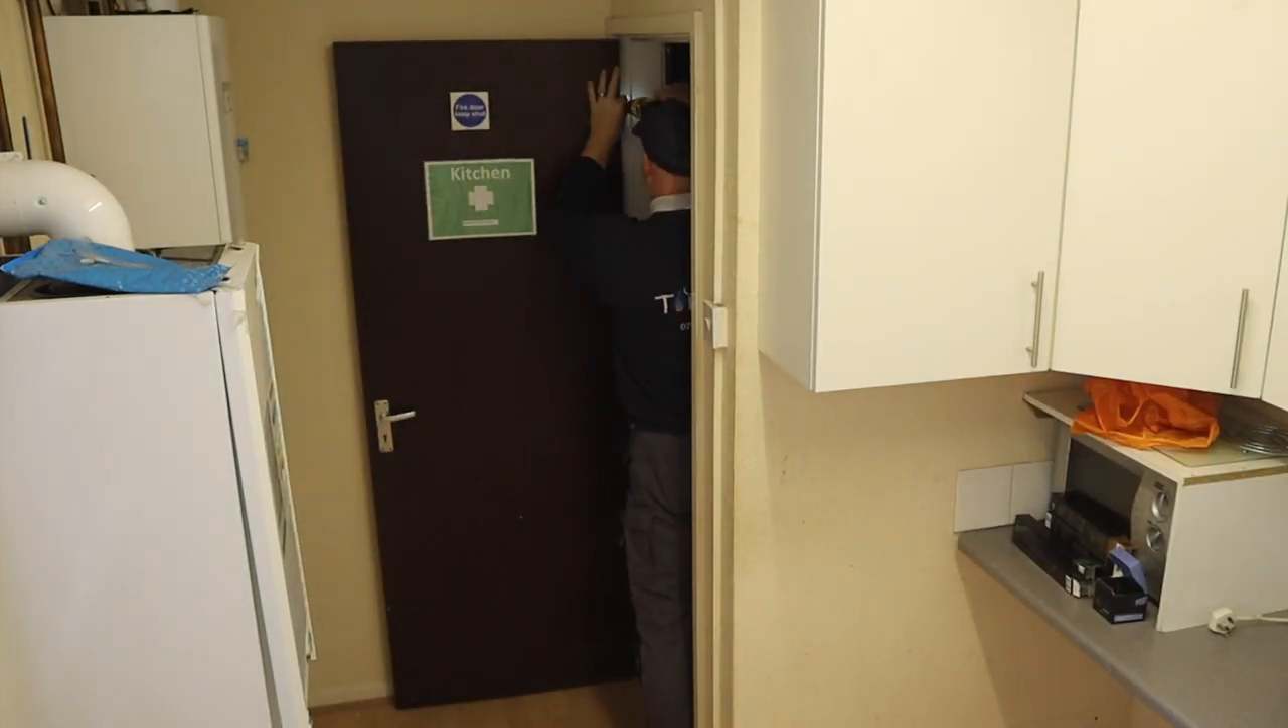Now place is cleared all I've got to do now is get the door off and get this laminate flooring up.